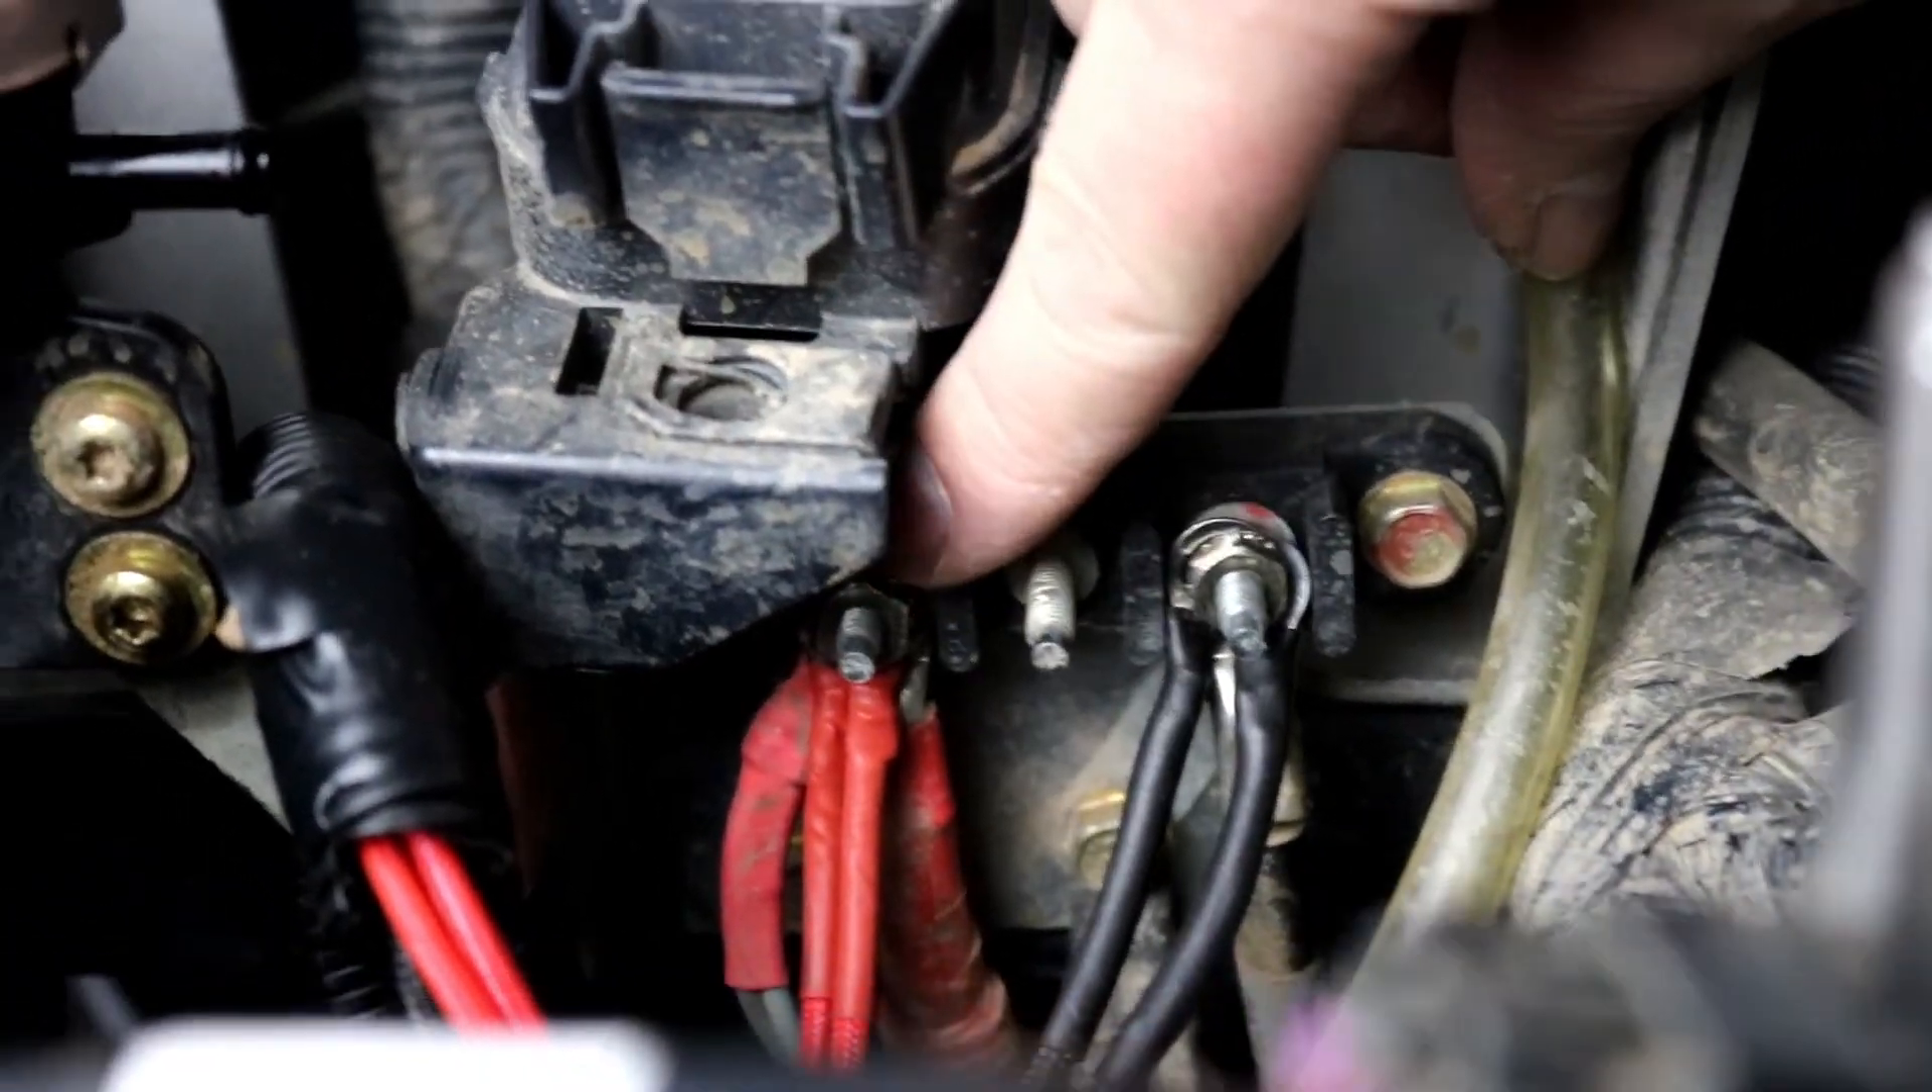This is where the original battery connections from the regulator are made and you can see that our new harness is attached here with two red wires and two black wires for our new voltage regulators.